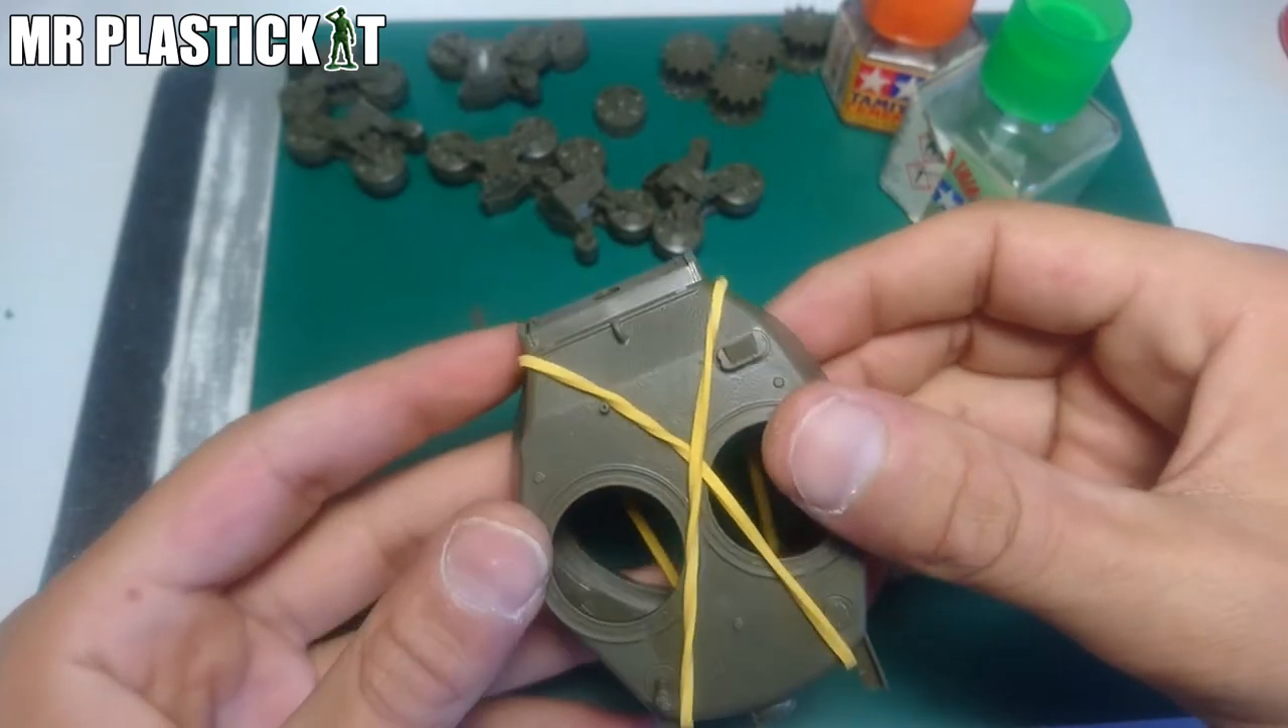J'ai mis un petit élastique pour tenir la tourelle.